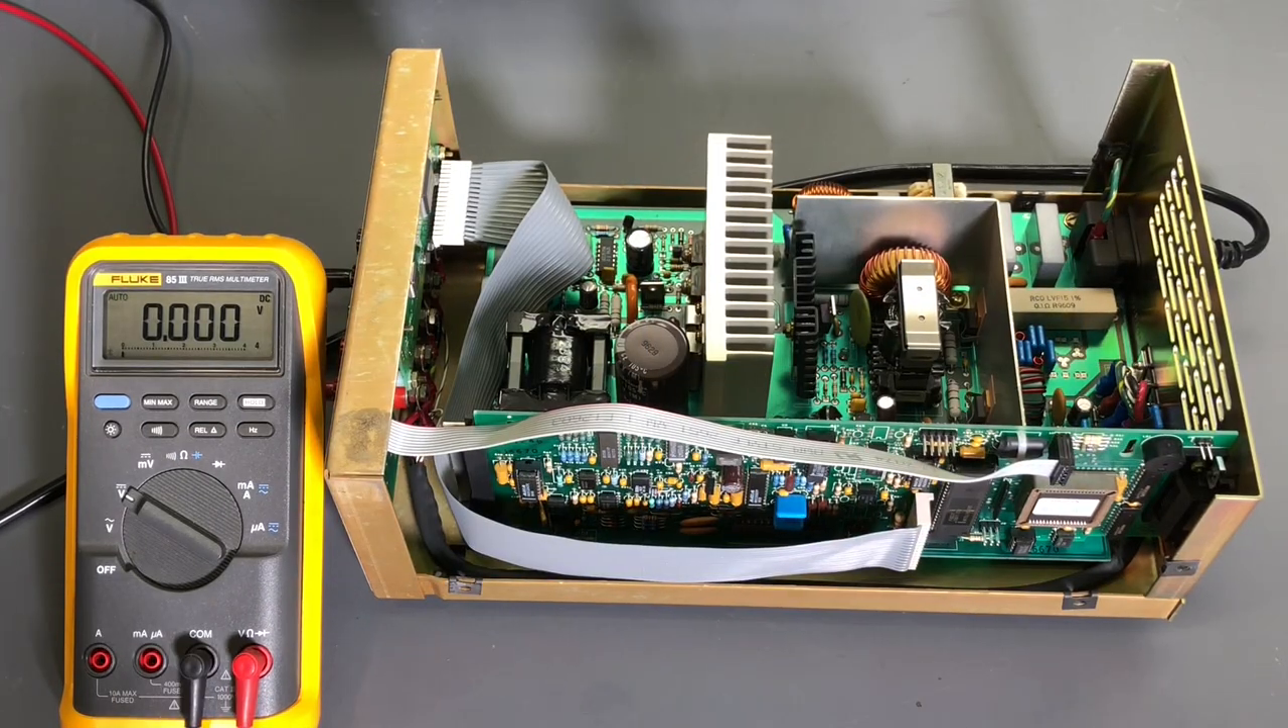I have the top cover removed from the power supply.